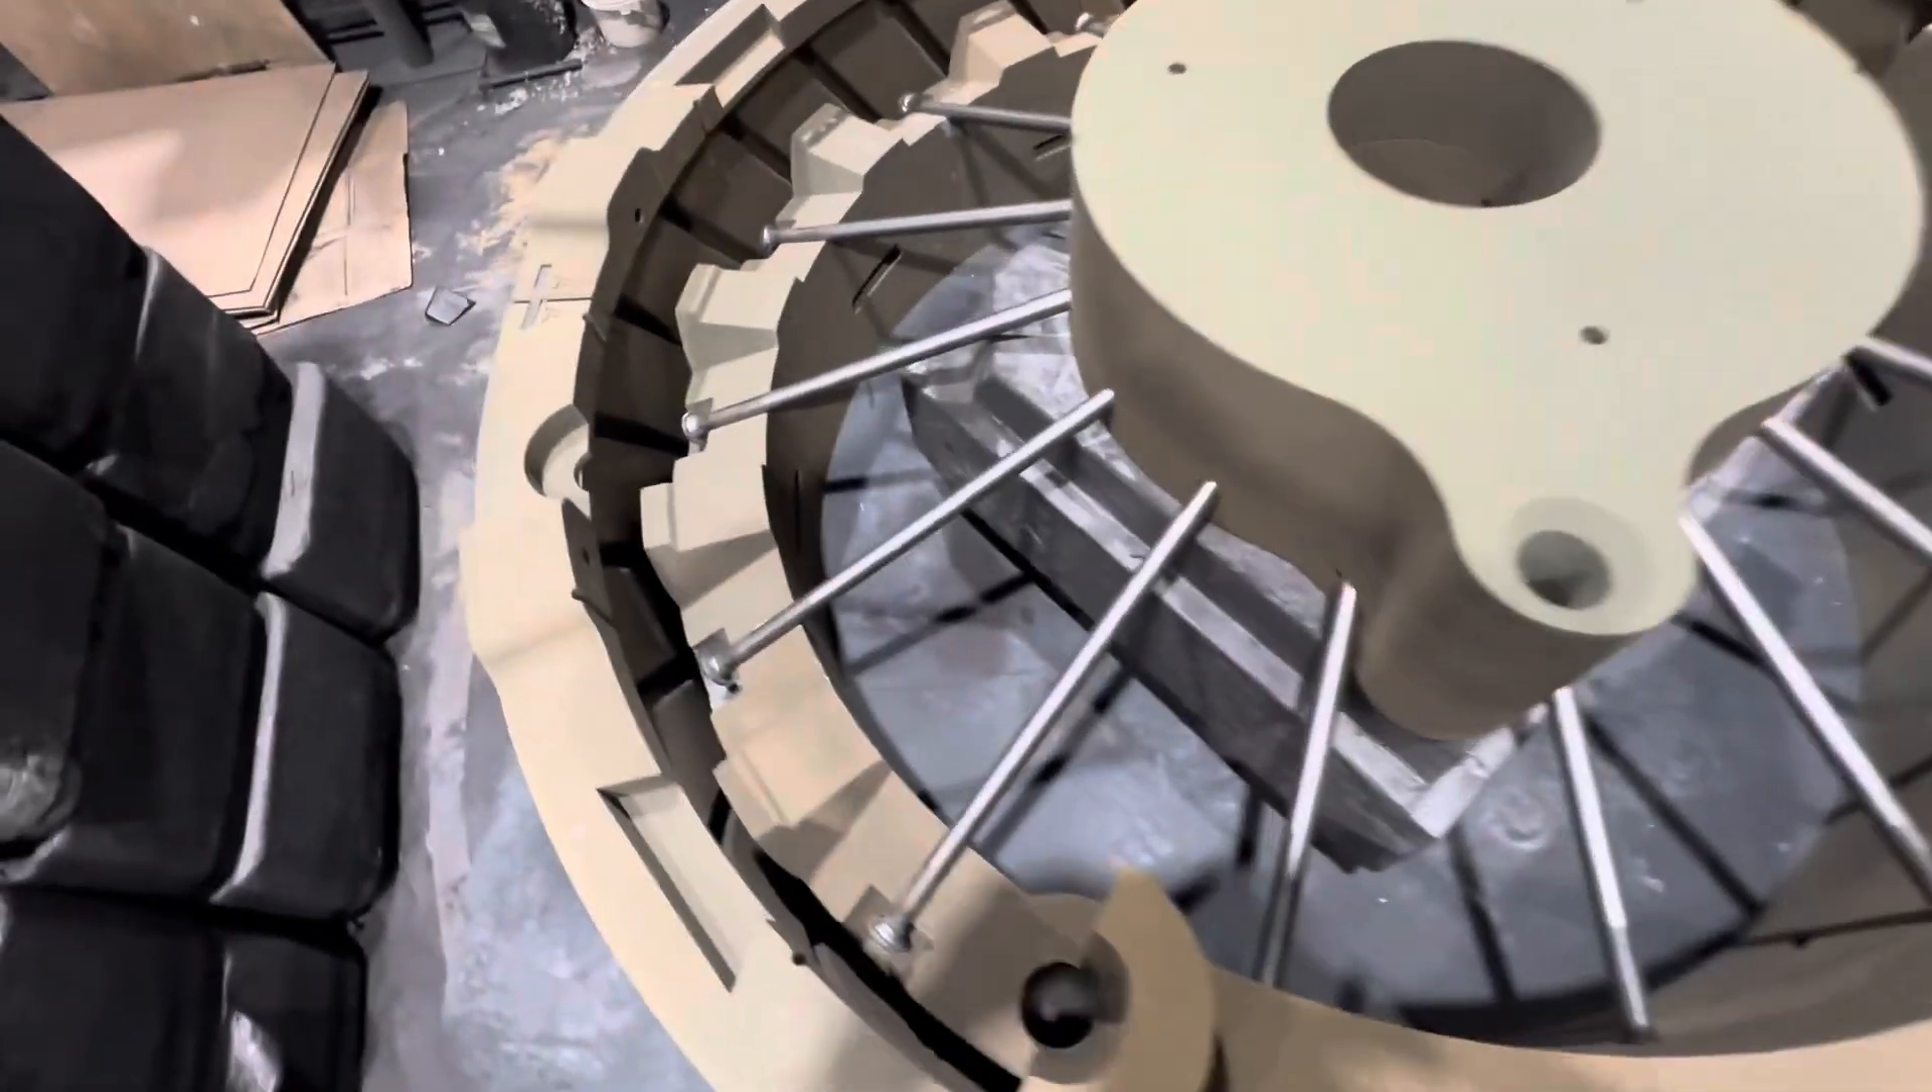The steel fabricated spokes are assembled.